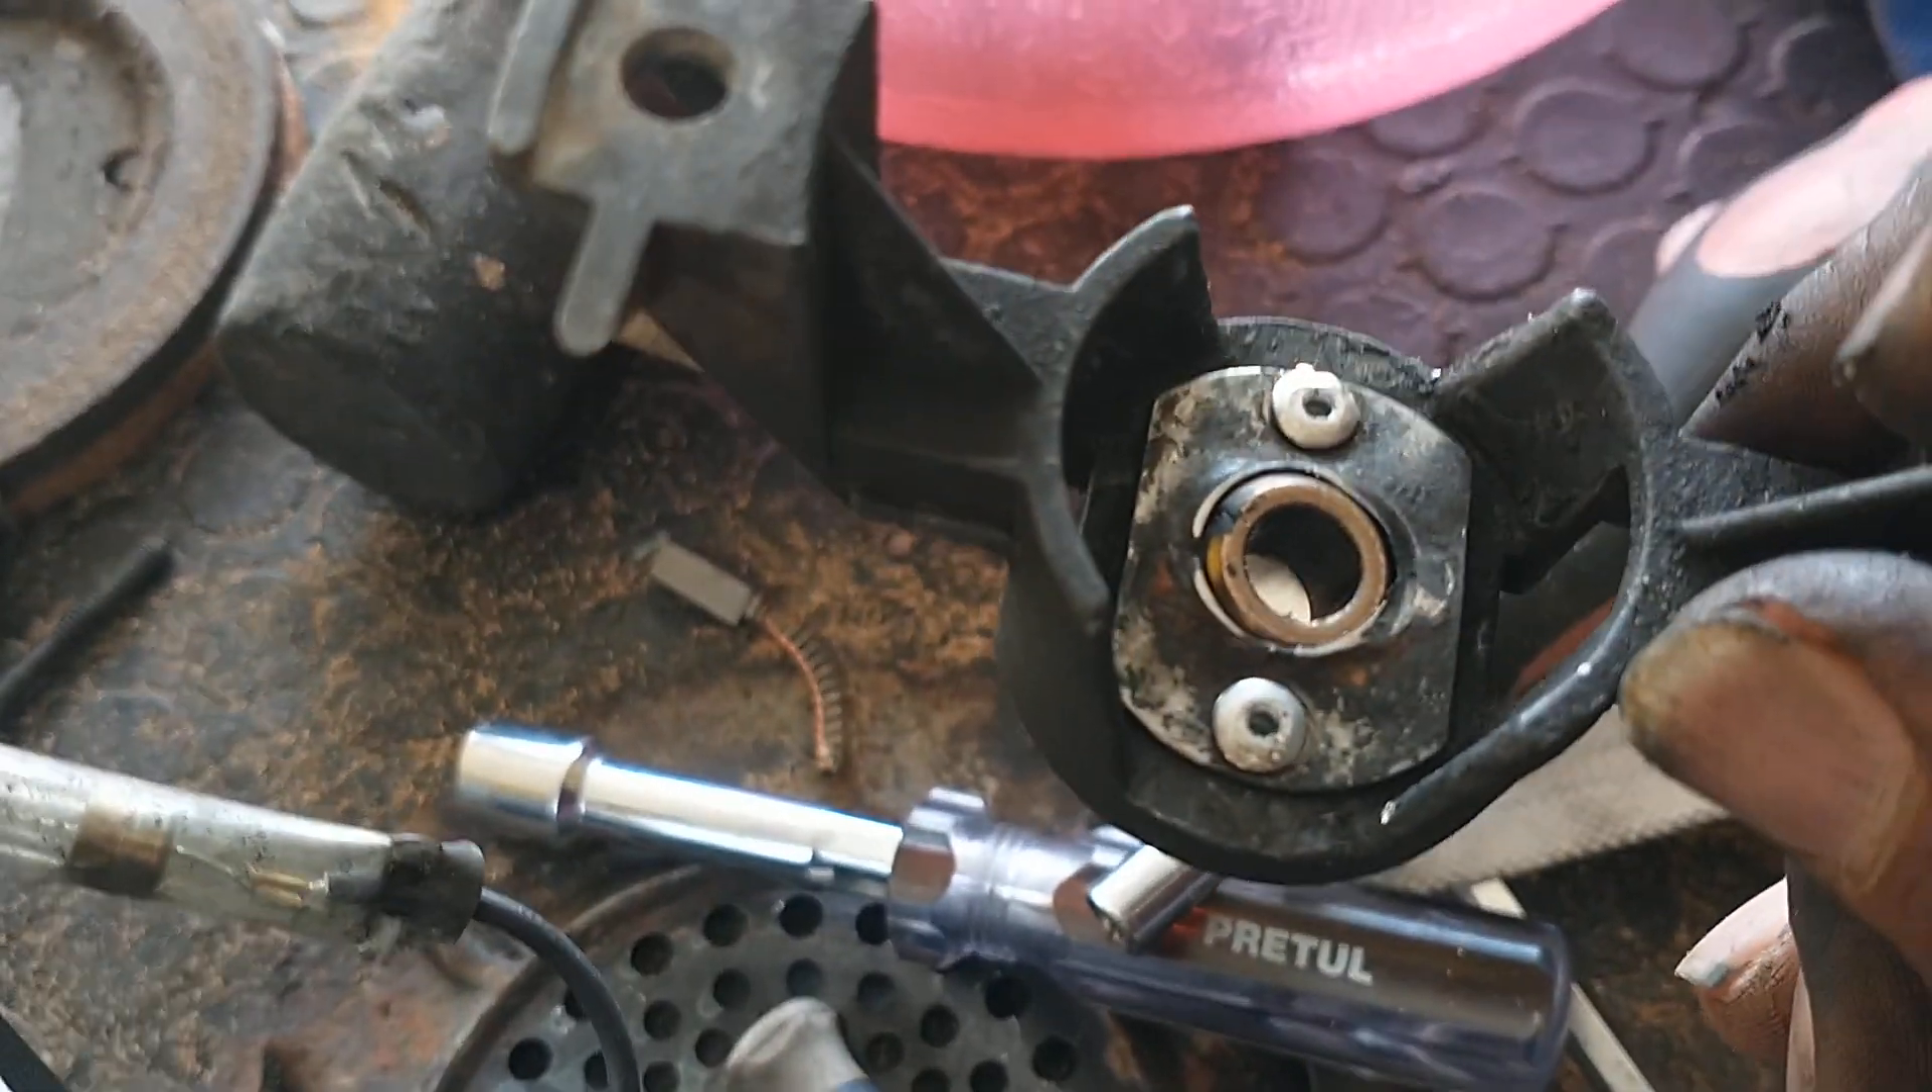Puse sus dos remaches en los mismos orificios que ya traía de por si la pieza.